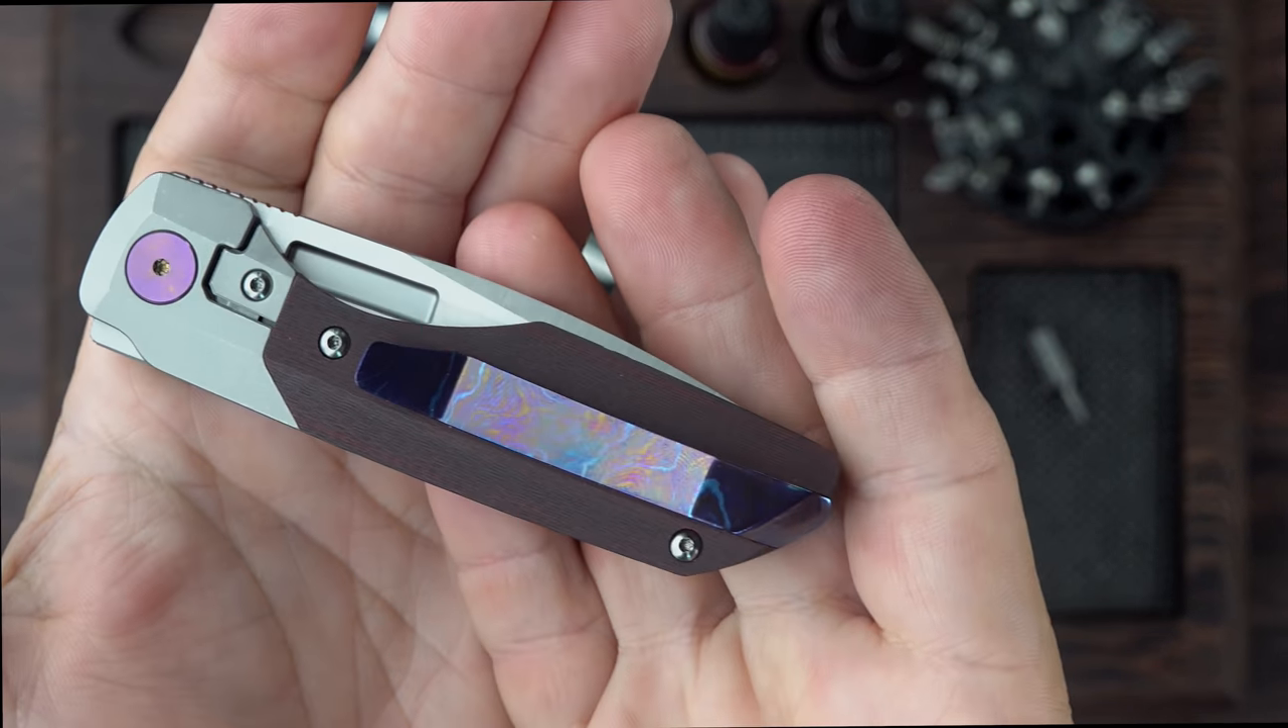I did the pivot screw swaps. You can see what it looks like with a purple anodized pivot on there.